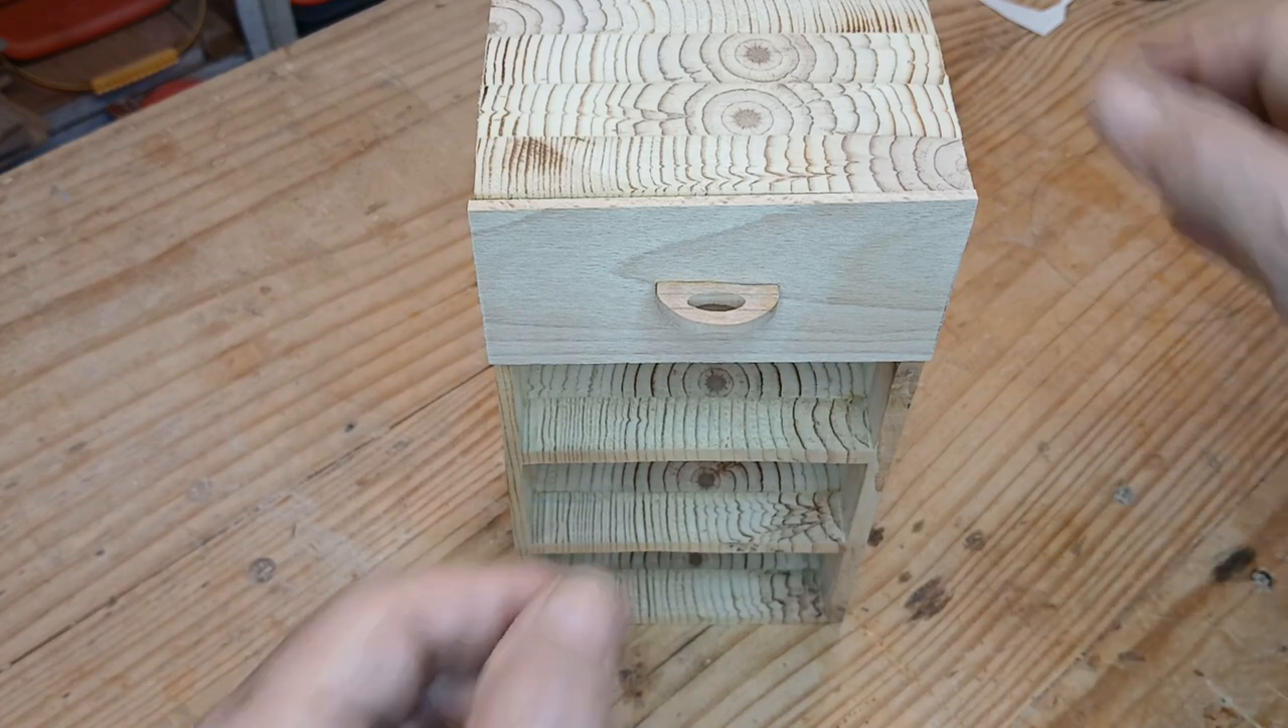Okay, so that's one drawer done. I've got the pull on it and everything.